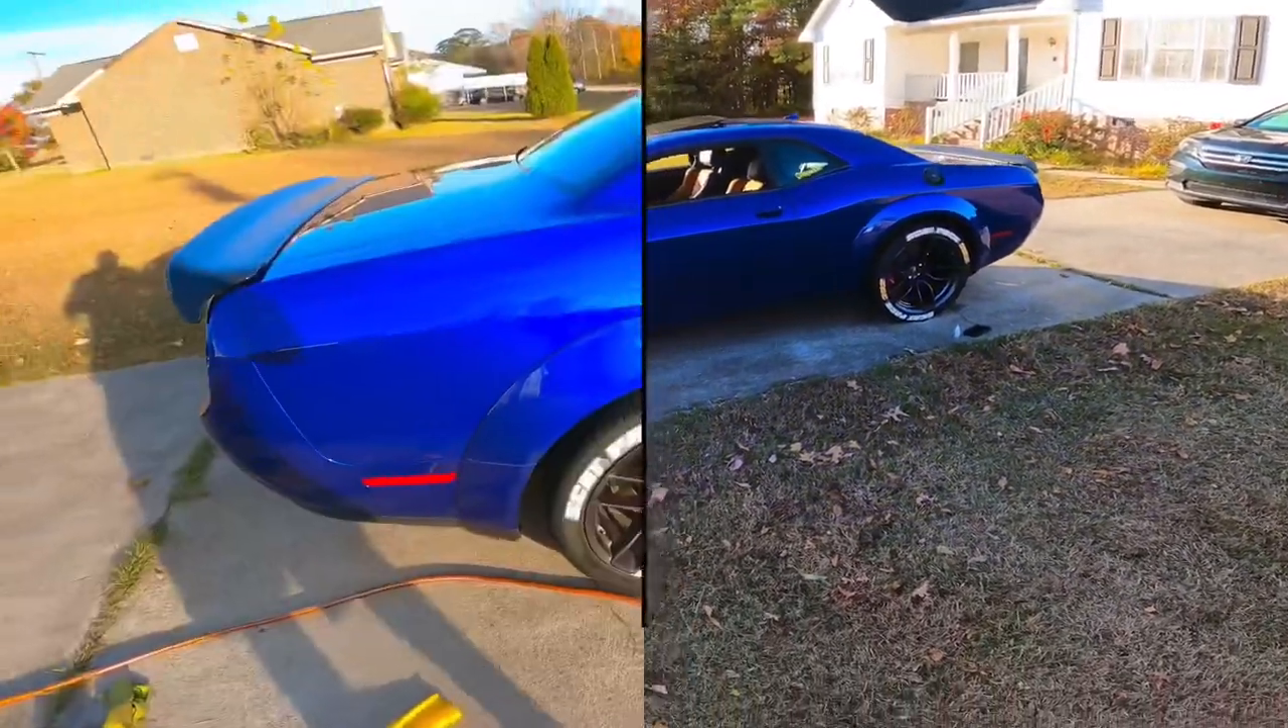Got all my tire stickers put on that looks crazy good.